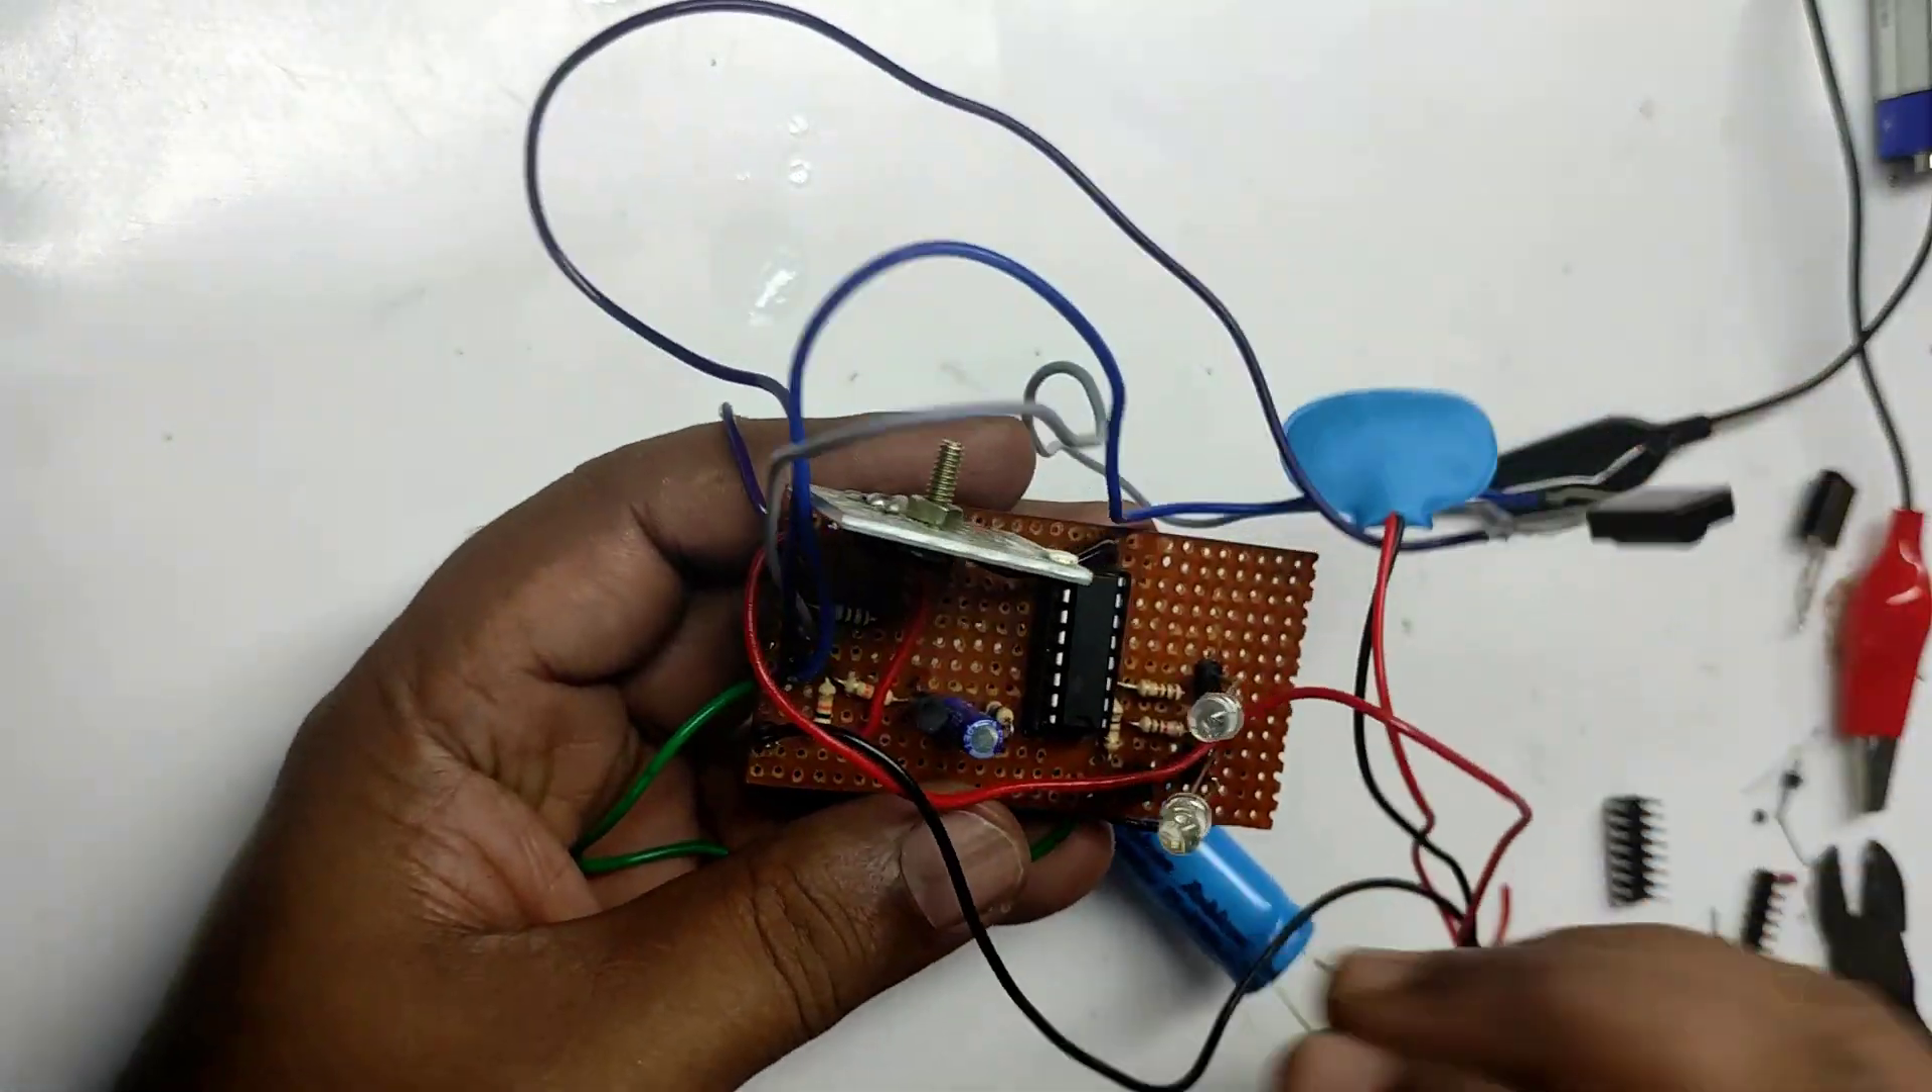We have completed the assembling of the circuit in the common board.